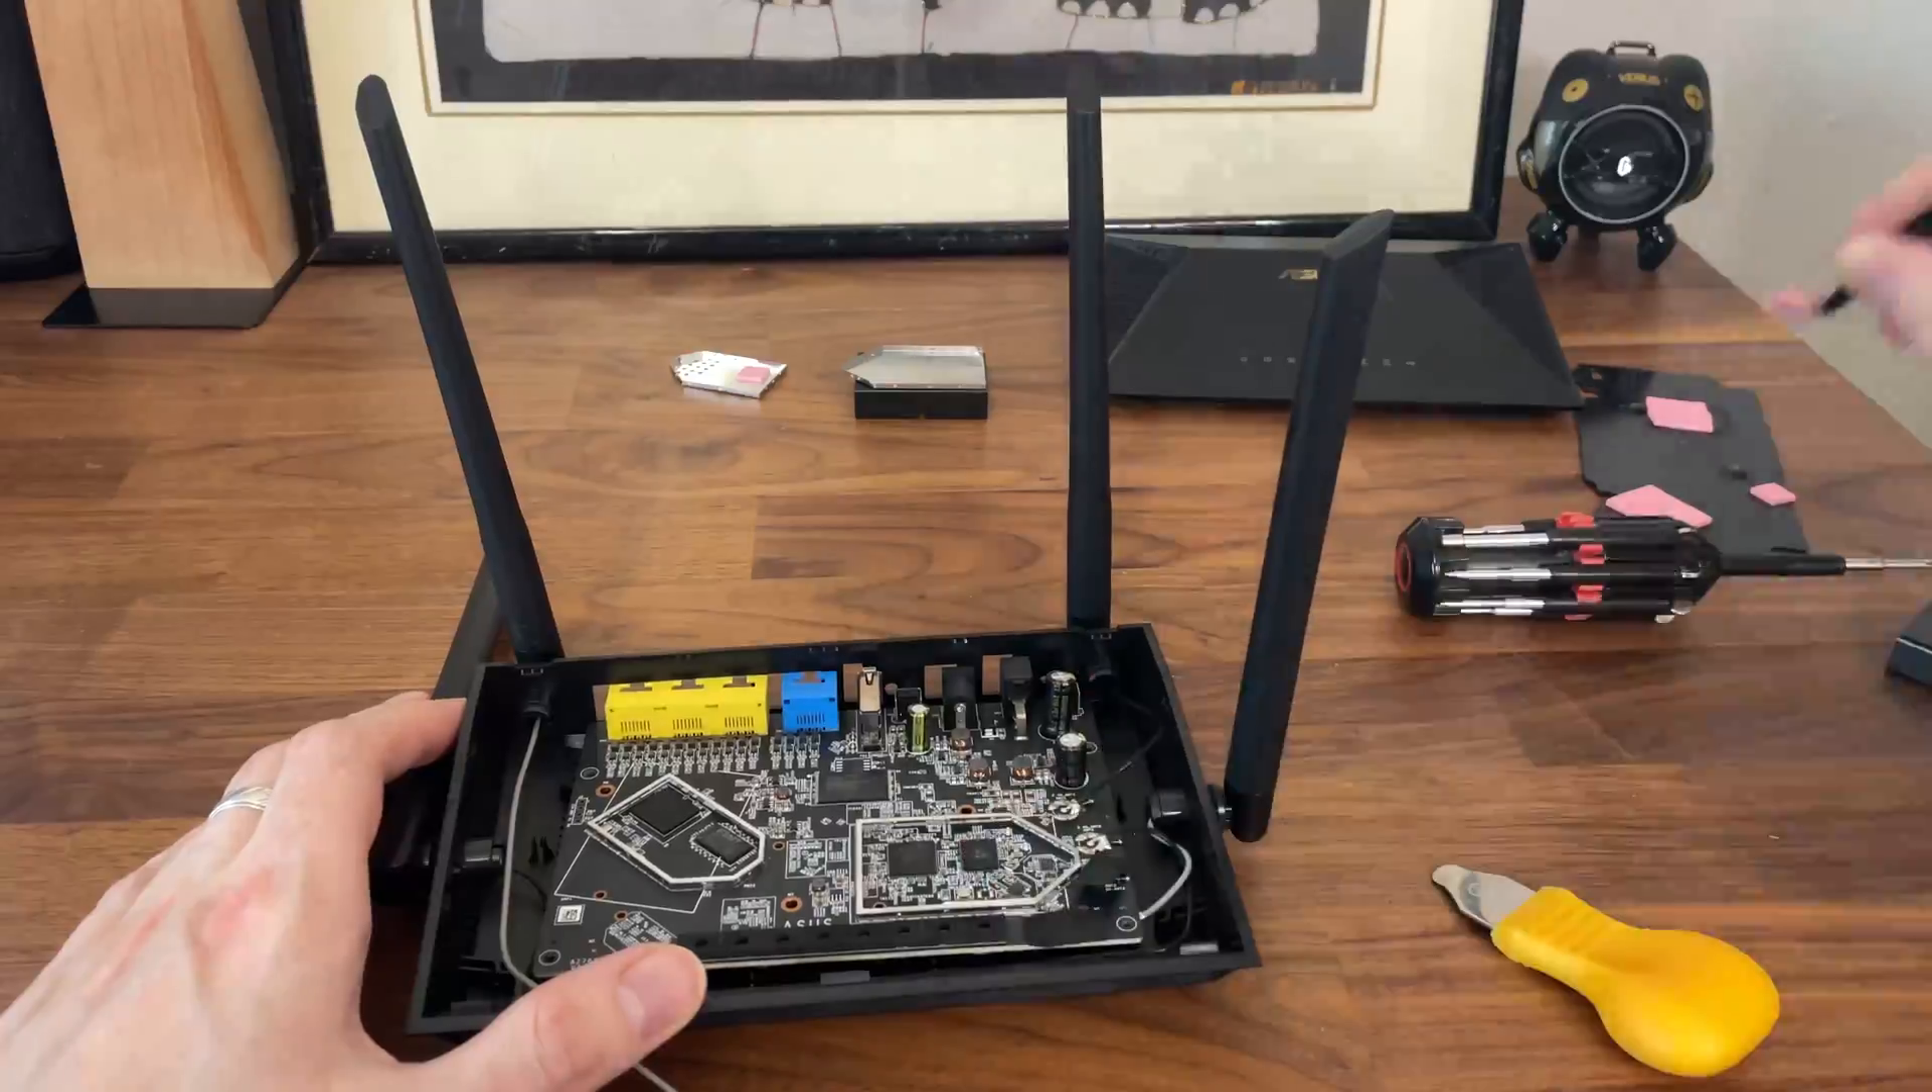And after removing the aluminum covers, we can also see the rest of the main components.